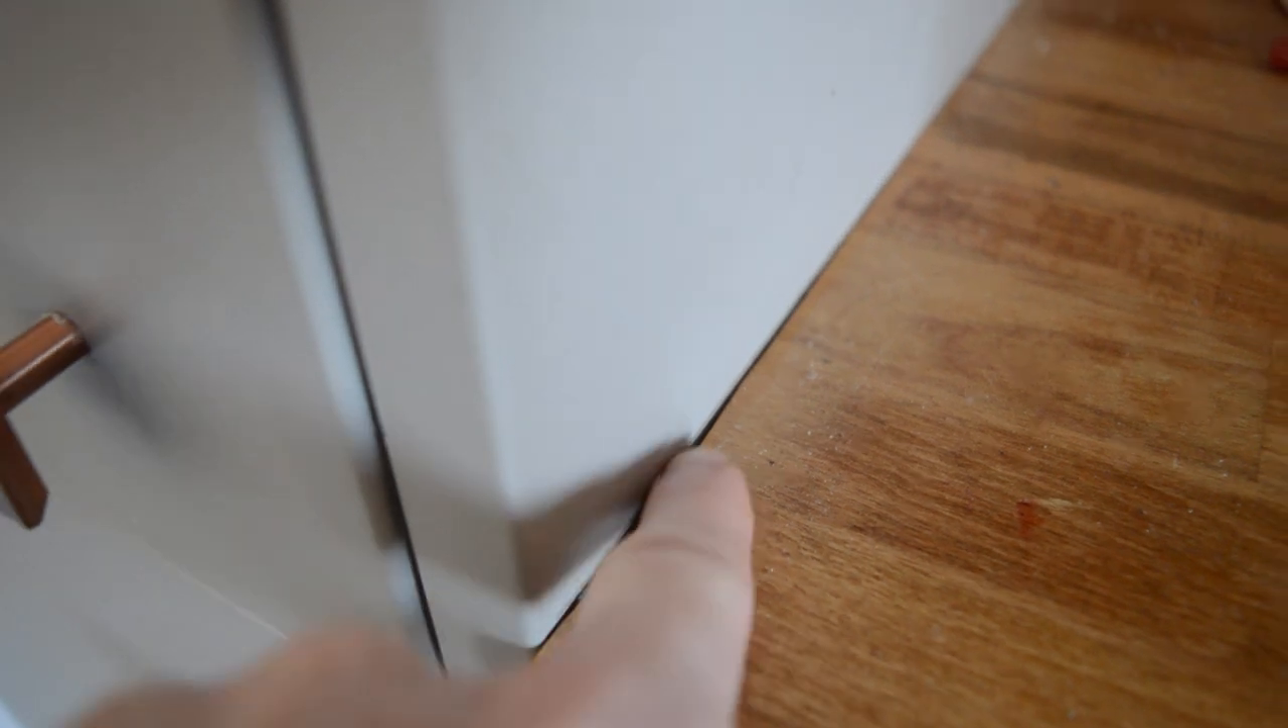You can see just right here. Um you know there's a little gap so dust could get in there.